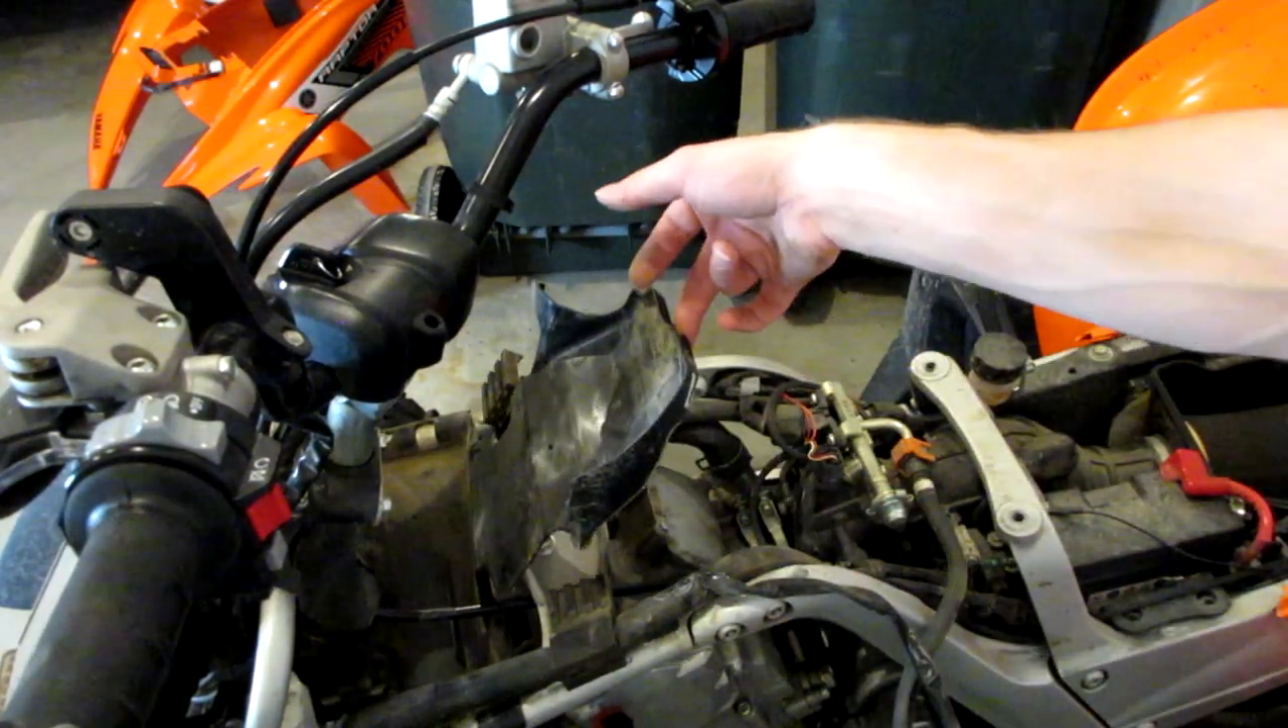Now that the tank is removed this plastic piece looks like it's in the way.